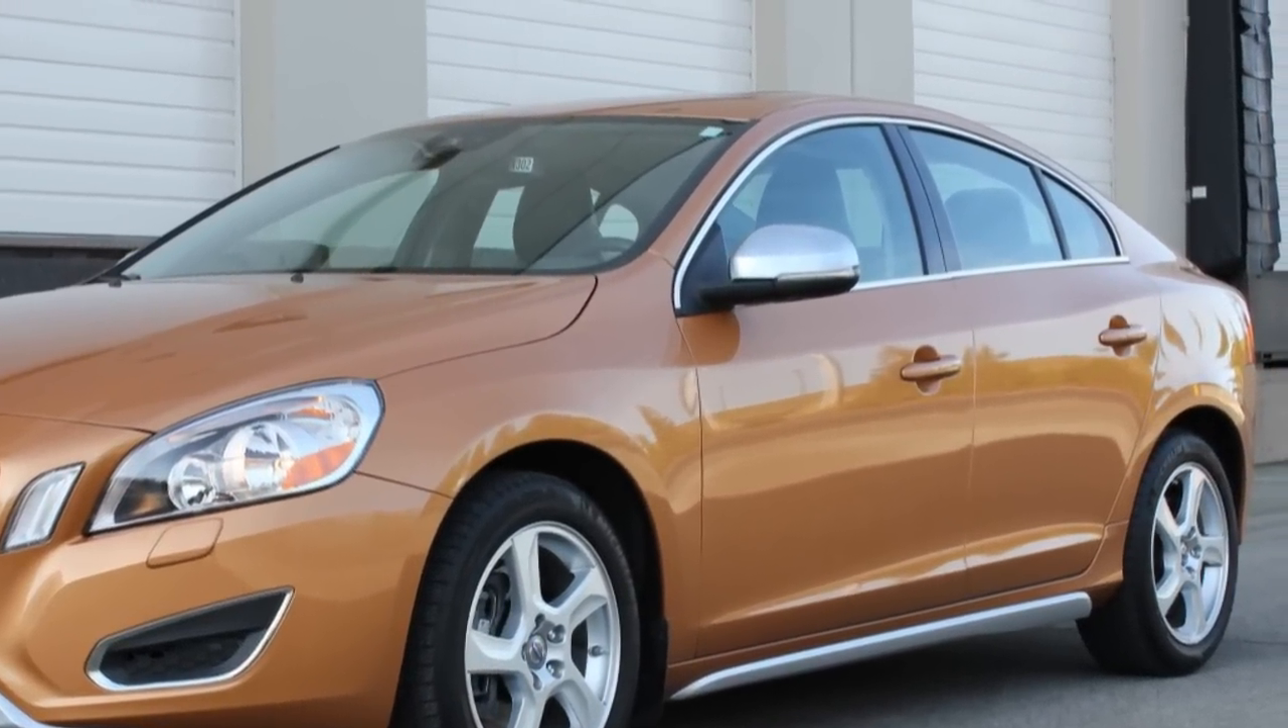Now your mirror cover installation is complete.